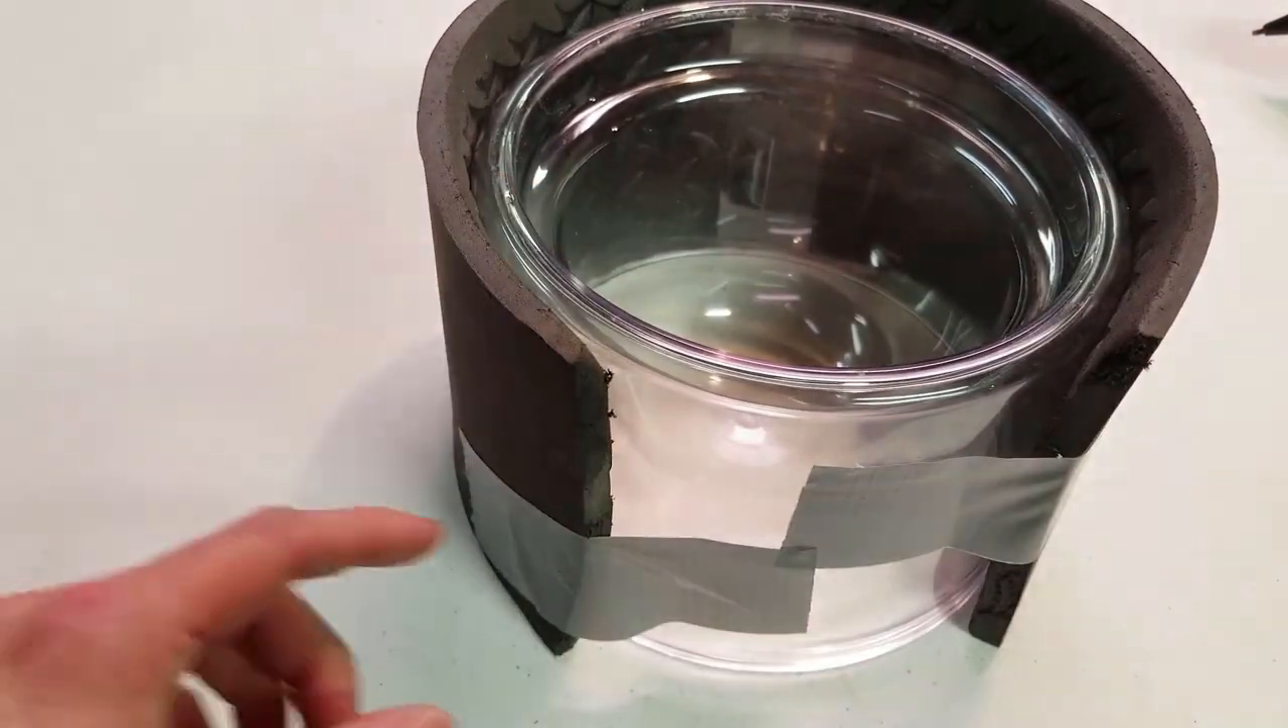For now, I've just added some duct tape just to hold this down here.